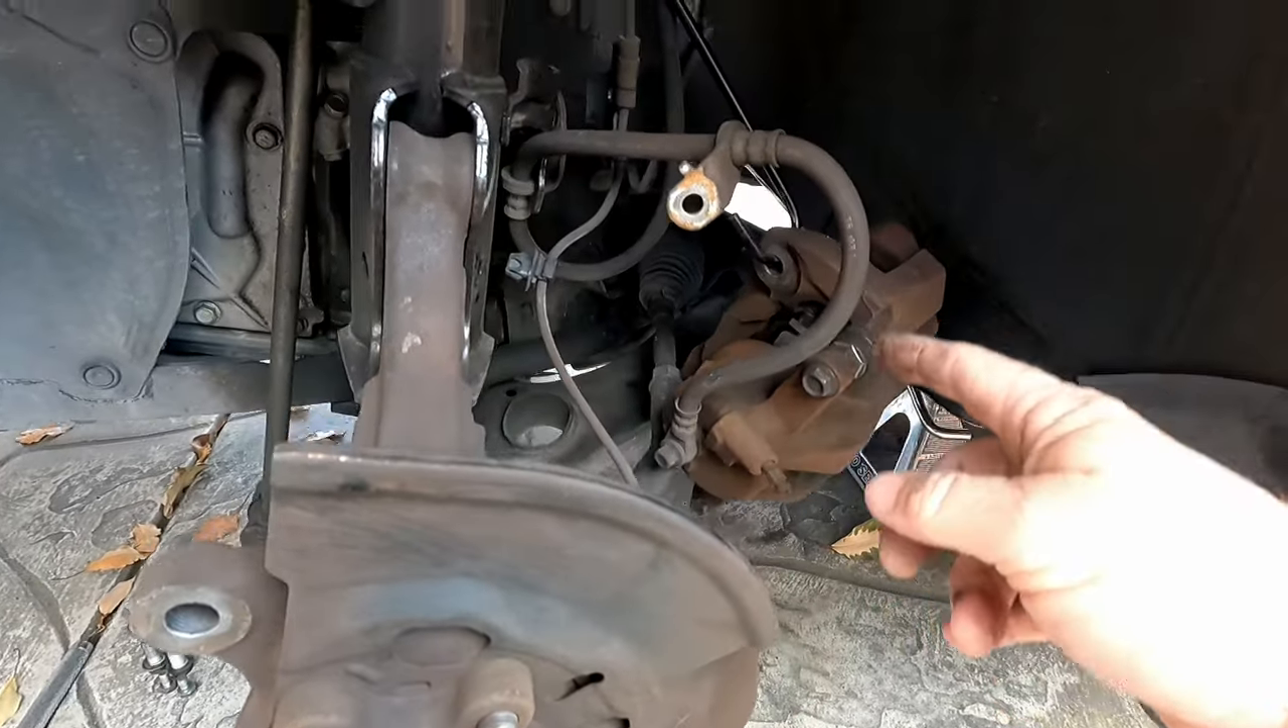The brake line's connected.